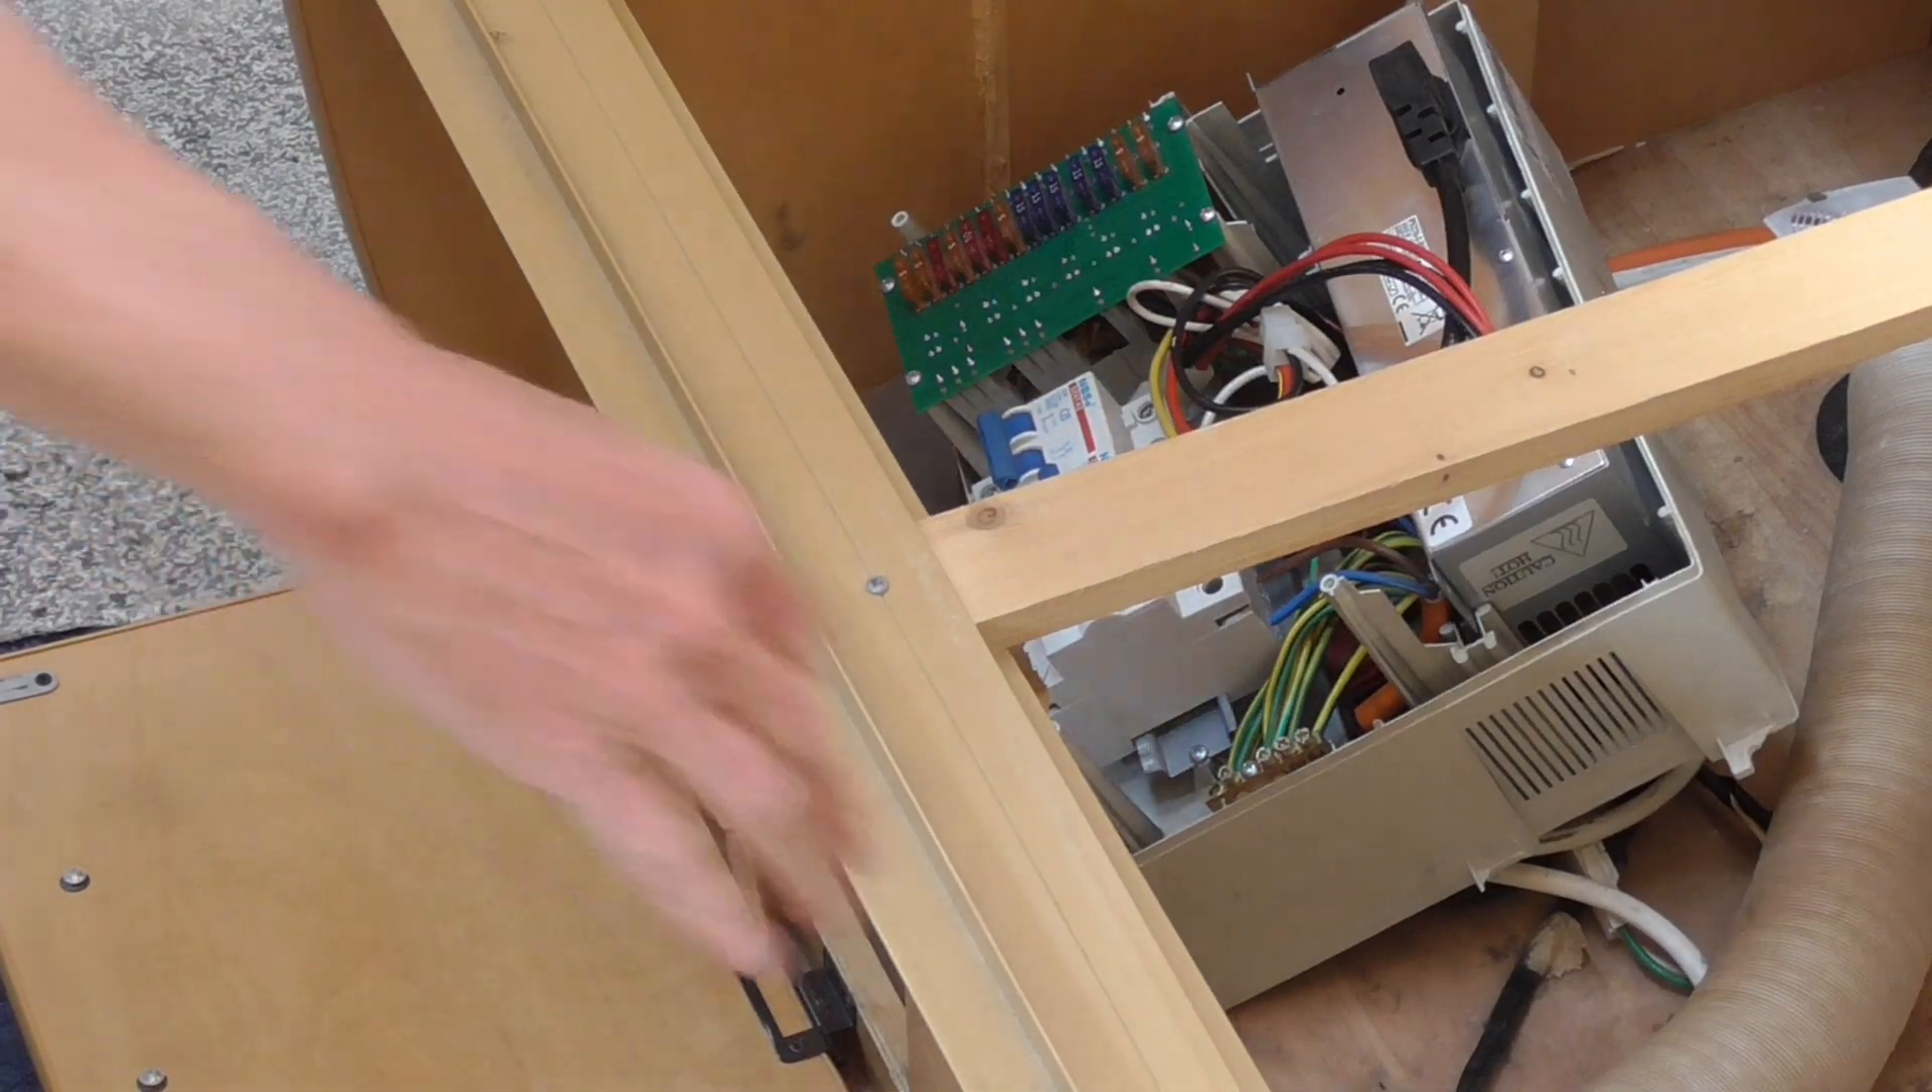We lift the front off put that to one side and we now have the unit exposed inside.